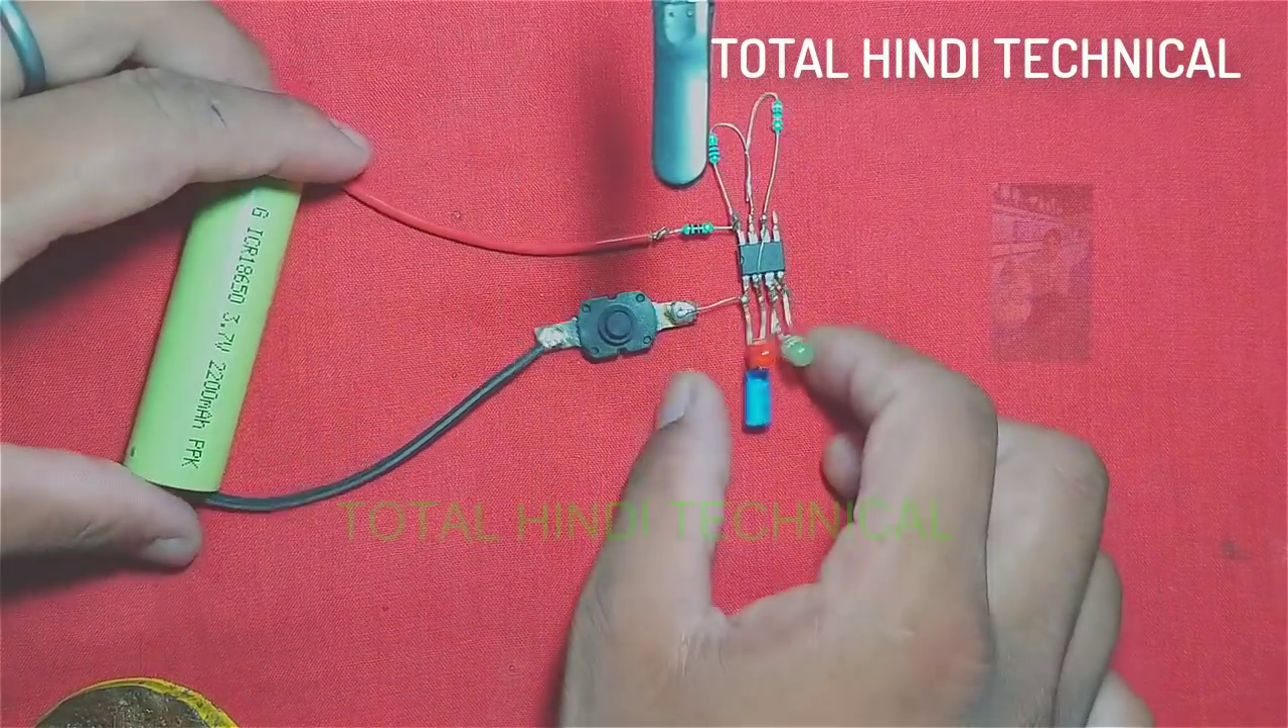तो फ्रेंड हम यहां पर कनेक्शन कर चुके हैं एक मैंने स्विच भी लगाया है इसमें।